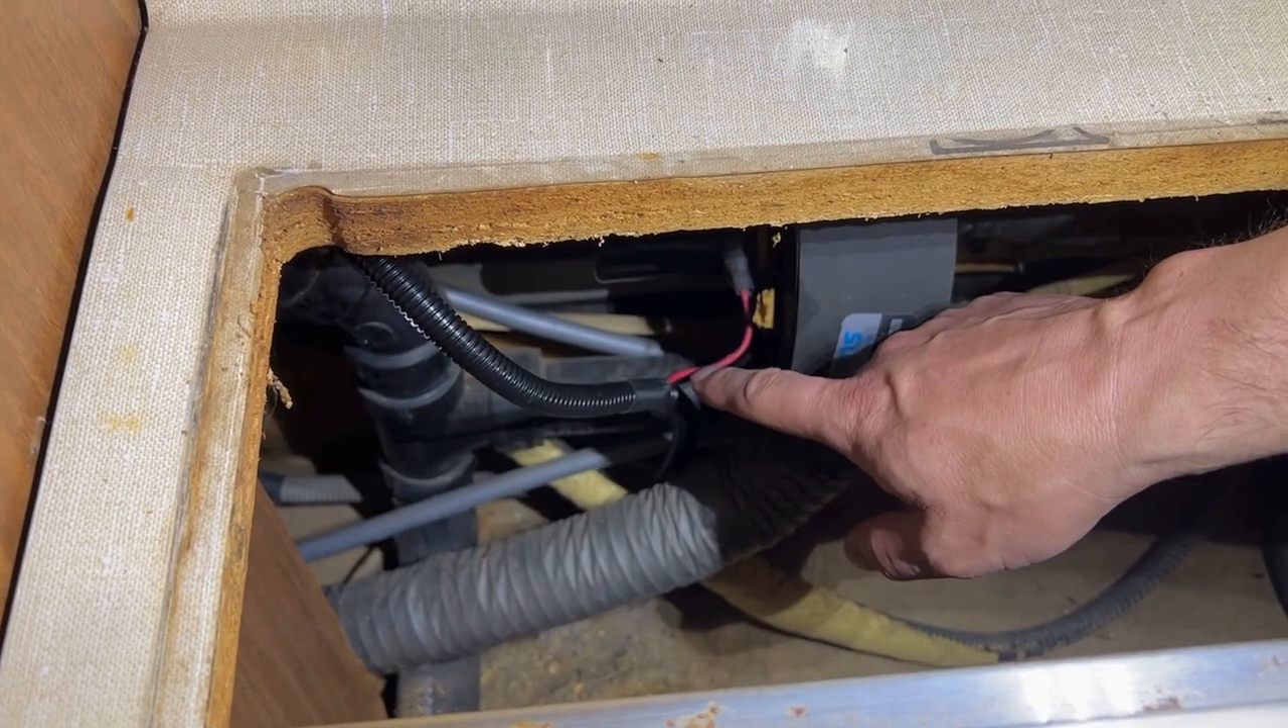I put a little flex loom on here to just kind of protect the wires.